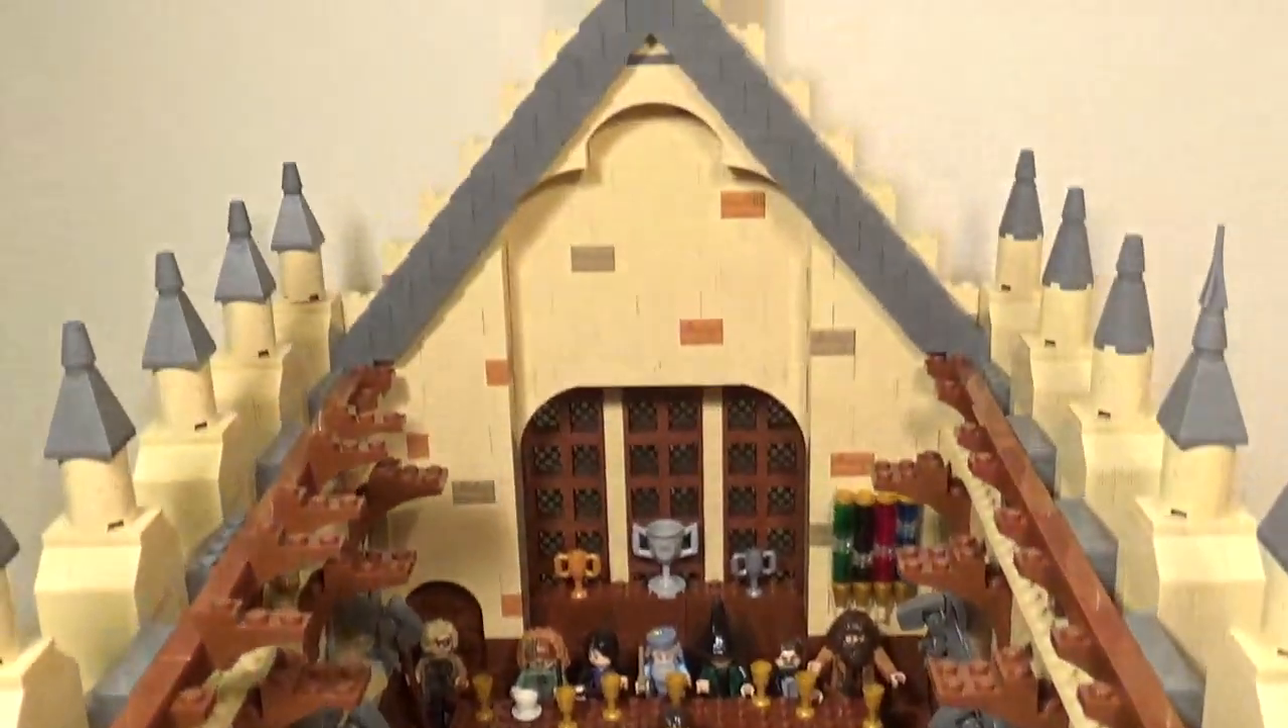And of course the entire roof is missing.